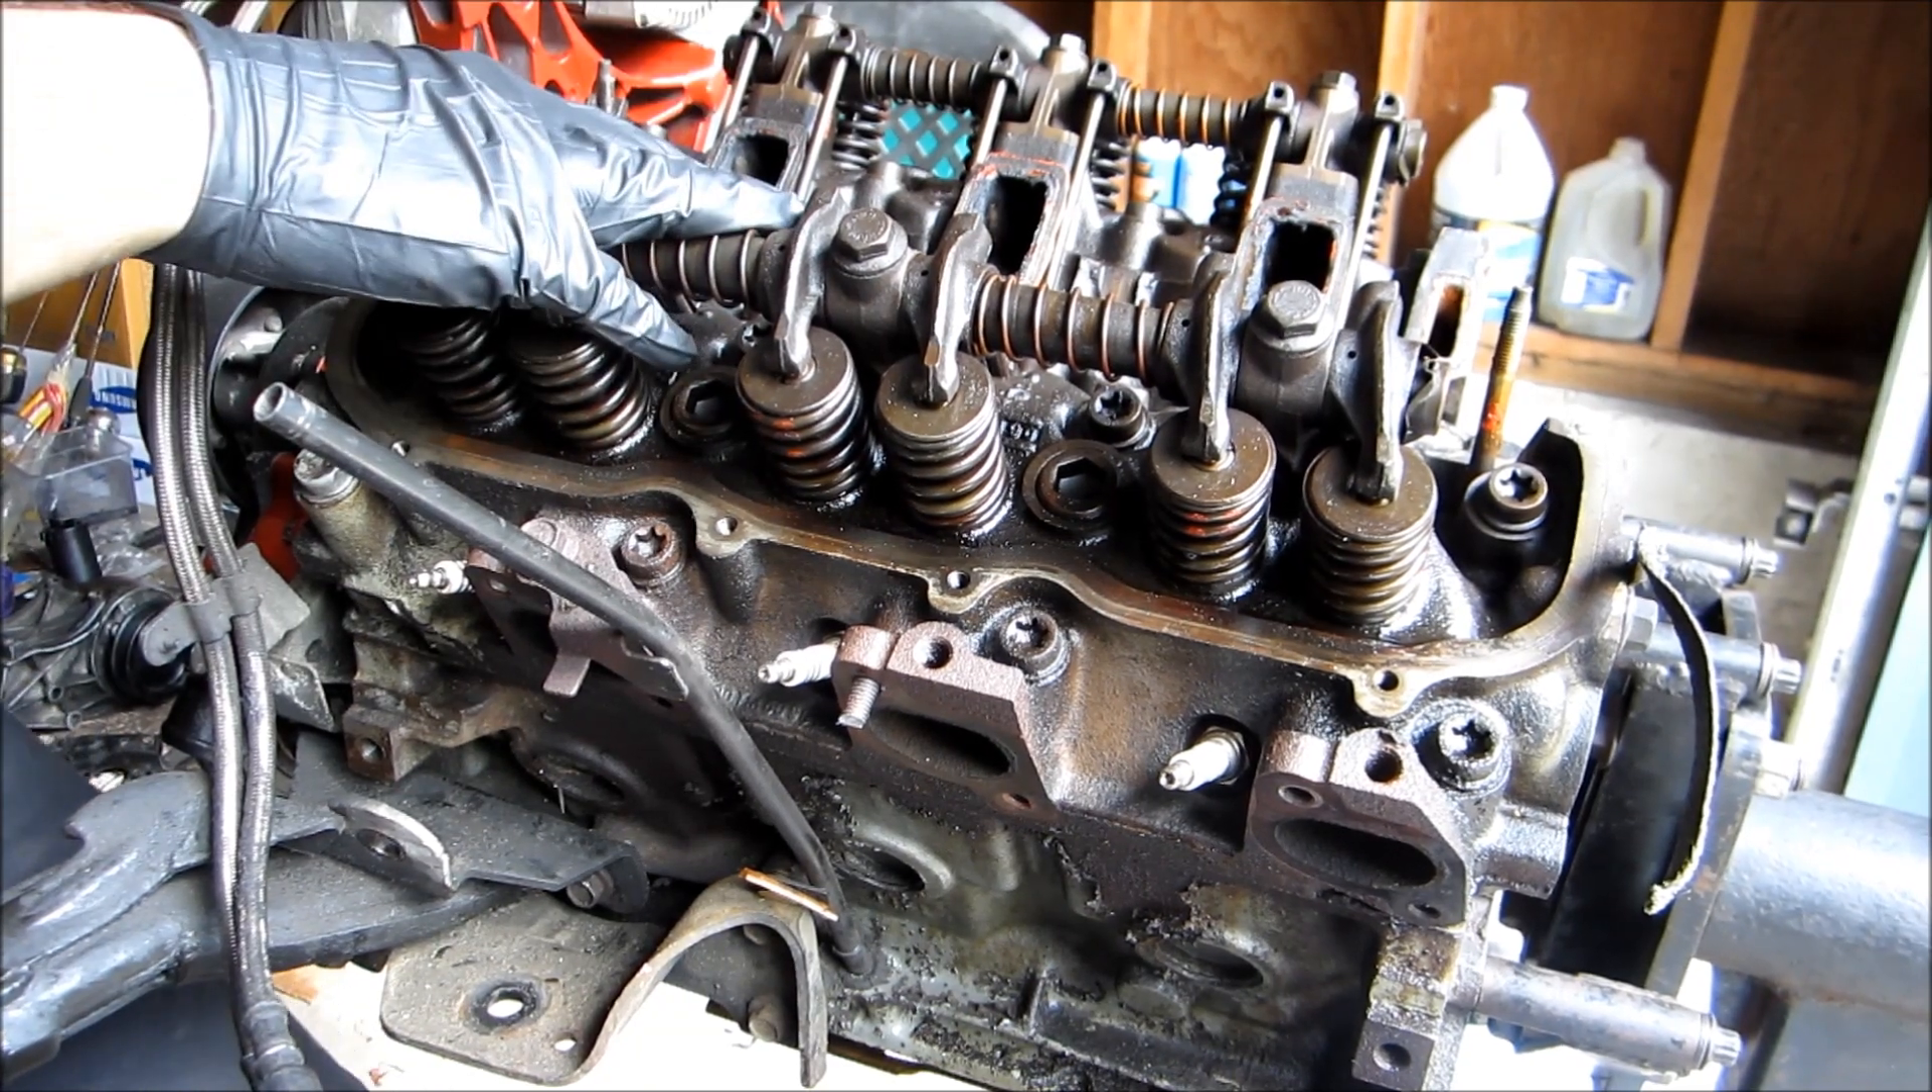We have just the cylinder heads left to take off.